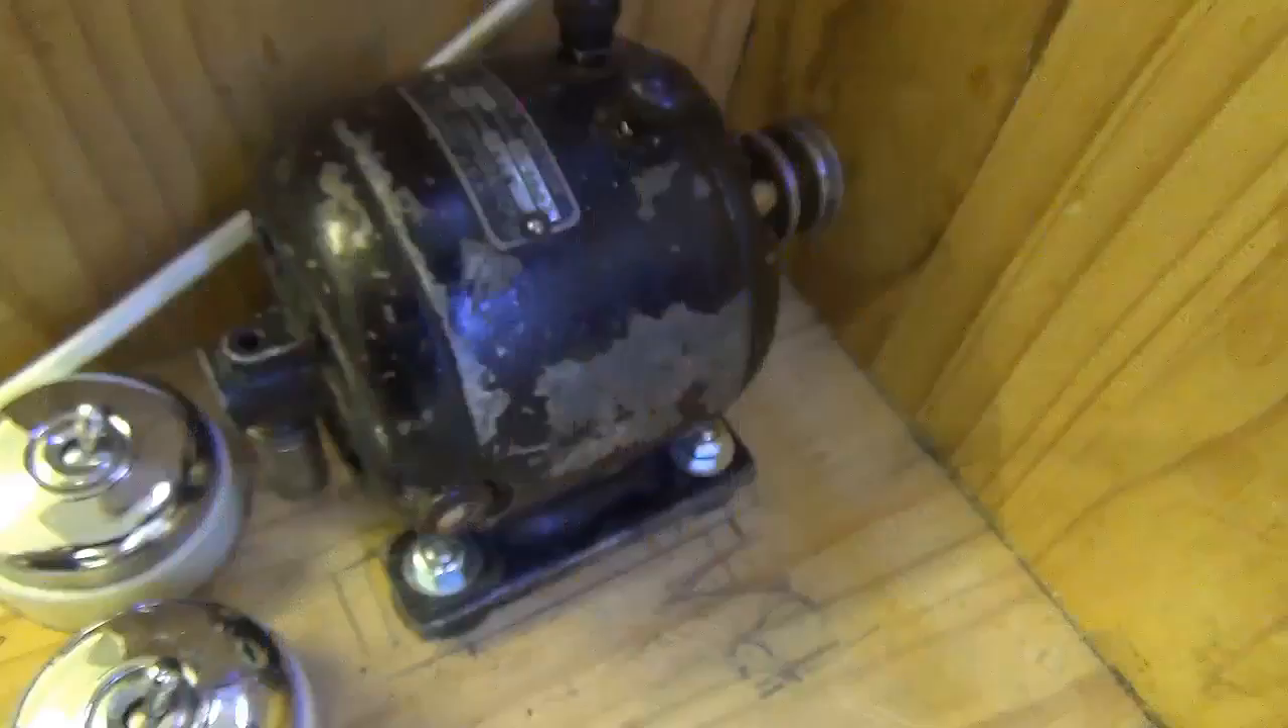The motor is now bolted down in position.